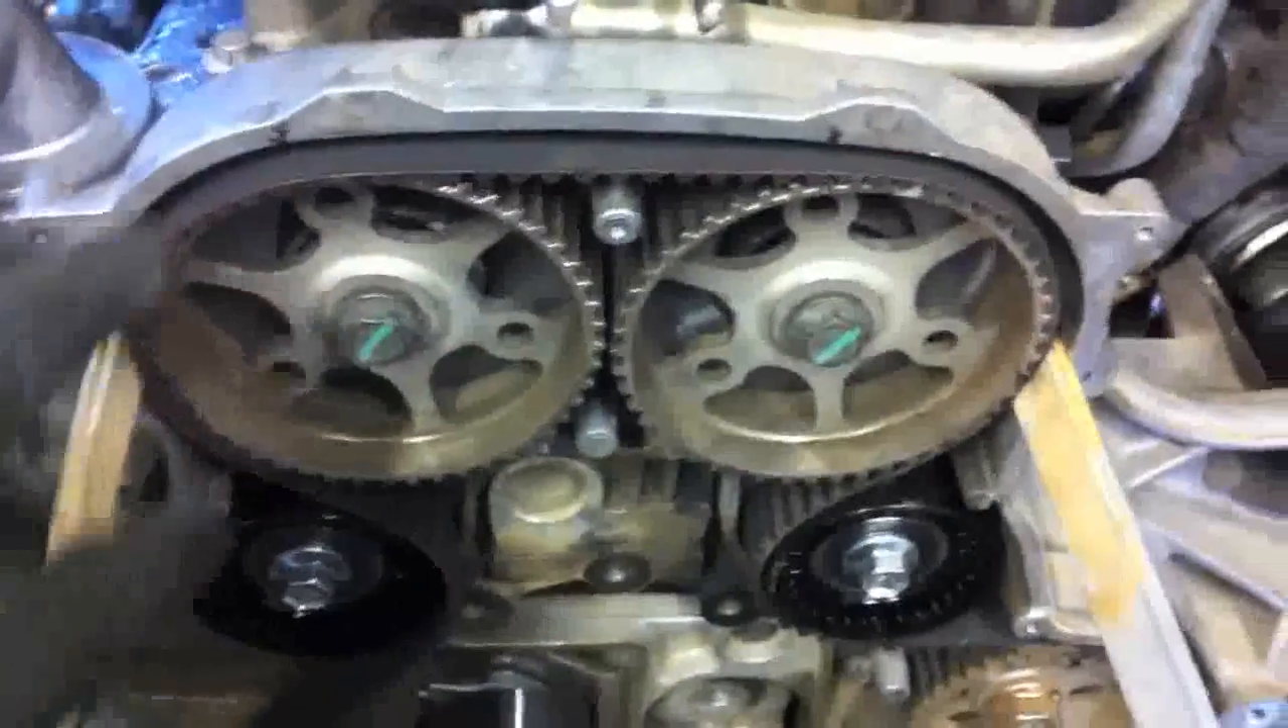Okay, so we've got all of our pulleys back on, our idlers back on, and now I'm starting to get the belt.